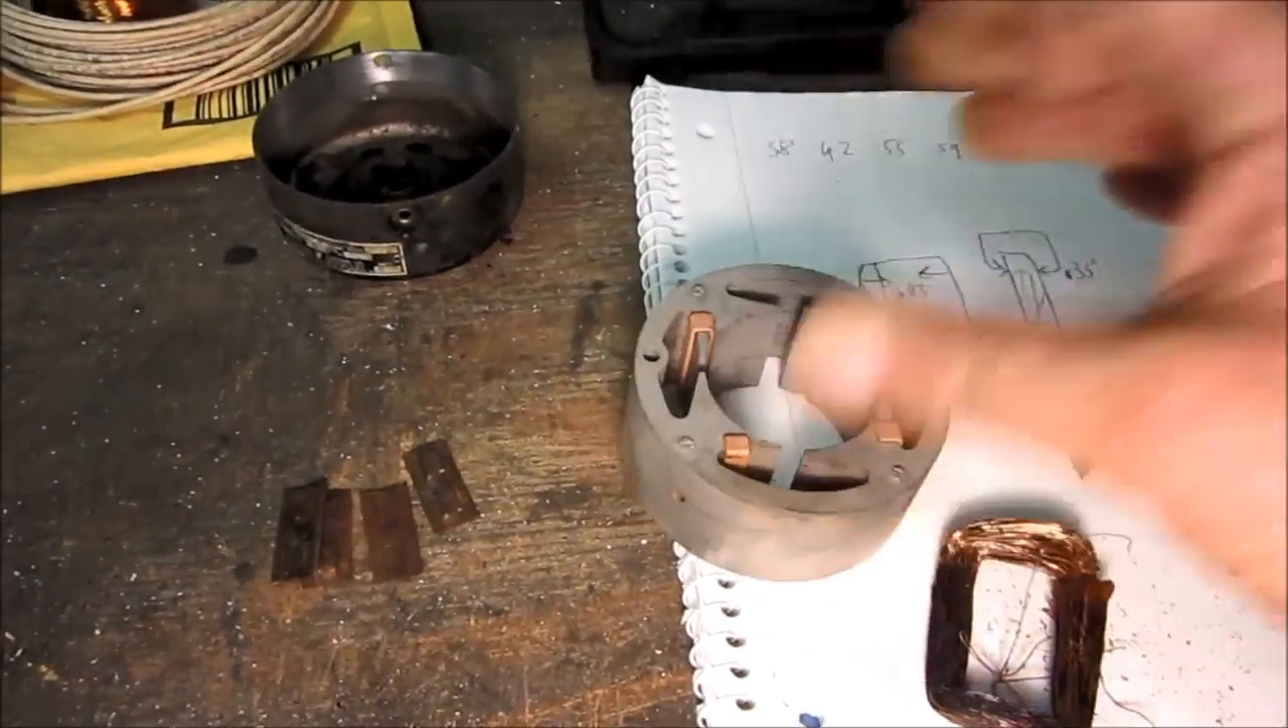I went ahead and took the old windings off and this is one example.